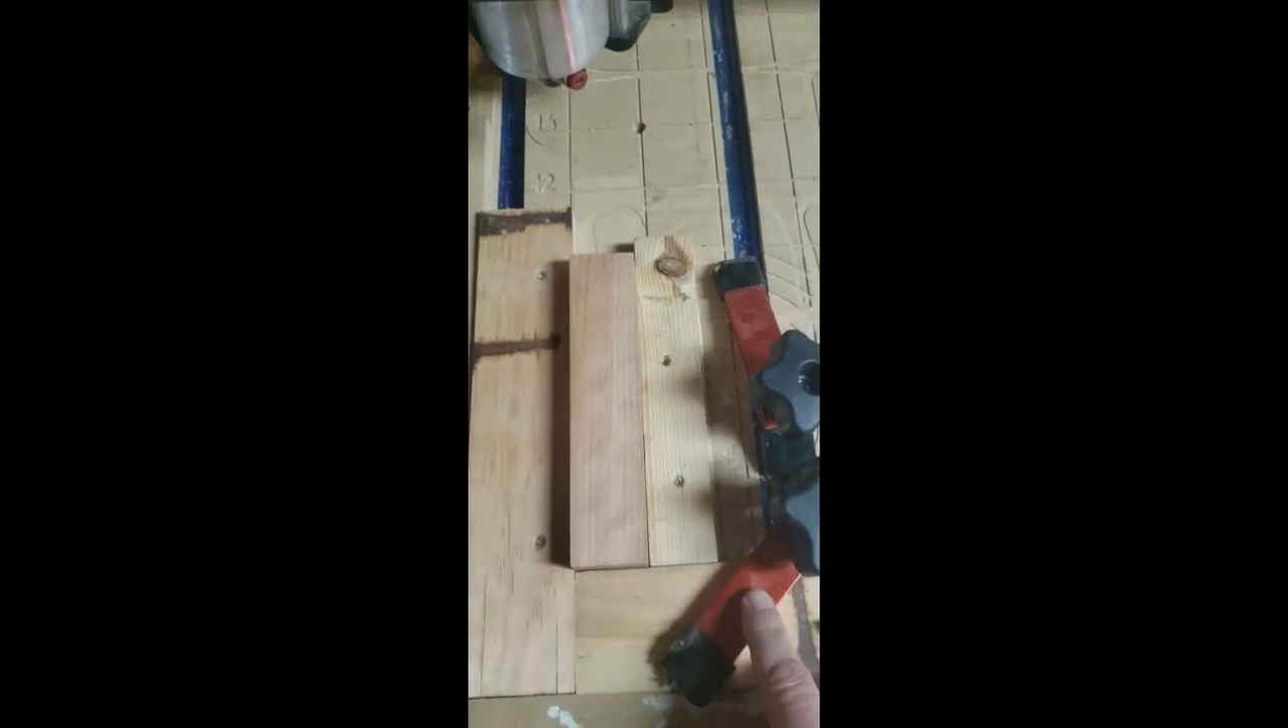I screwed a couple of boards down to make a jig to help hold the piece.